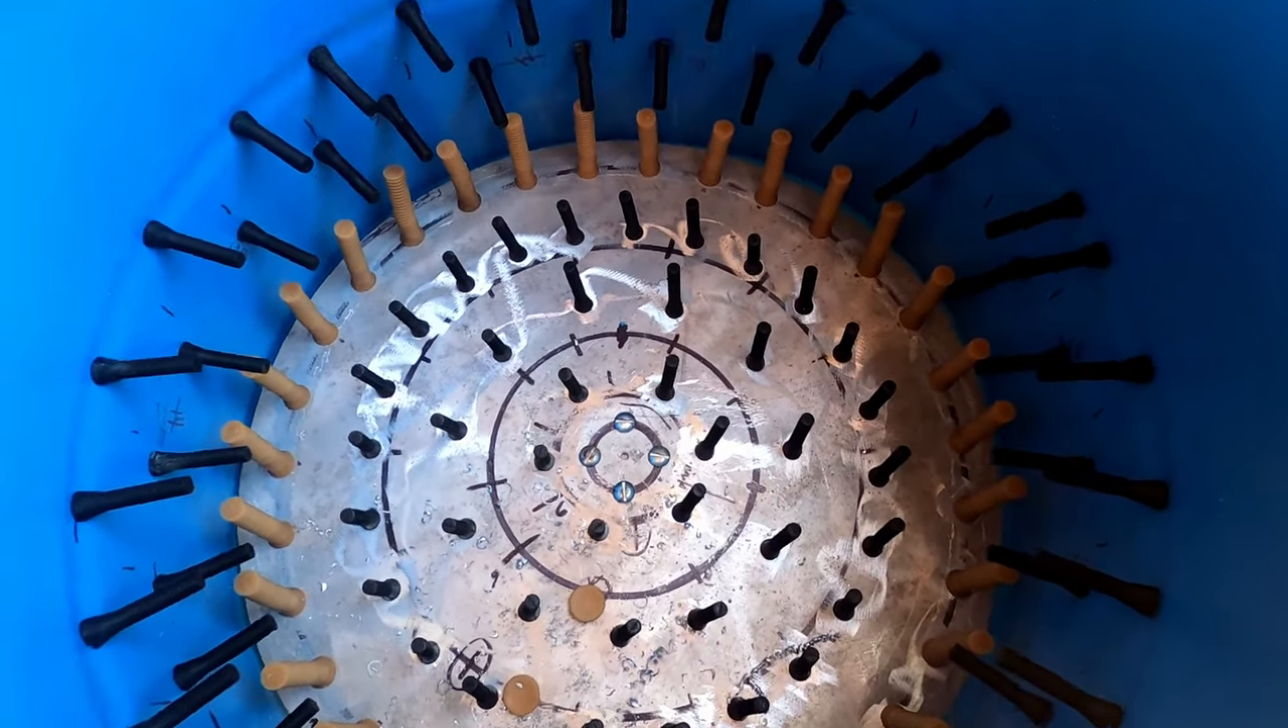We've got our sweeper fingers on the bottom plate all in place.